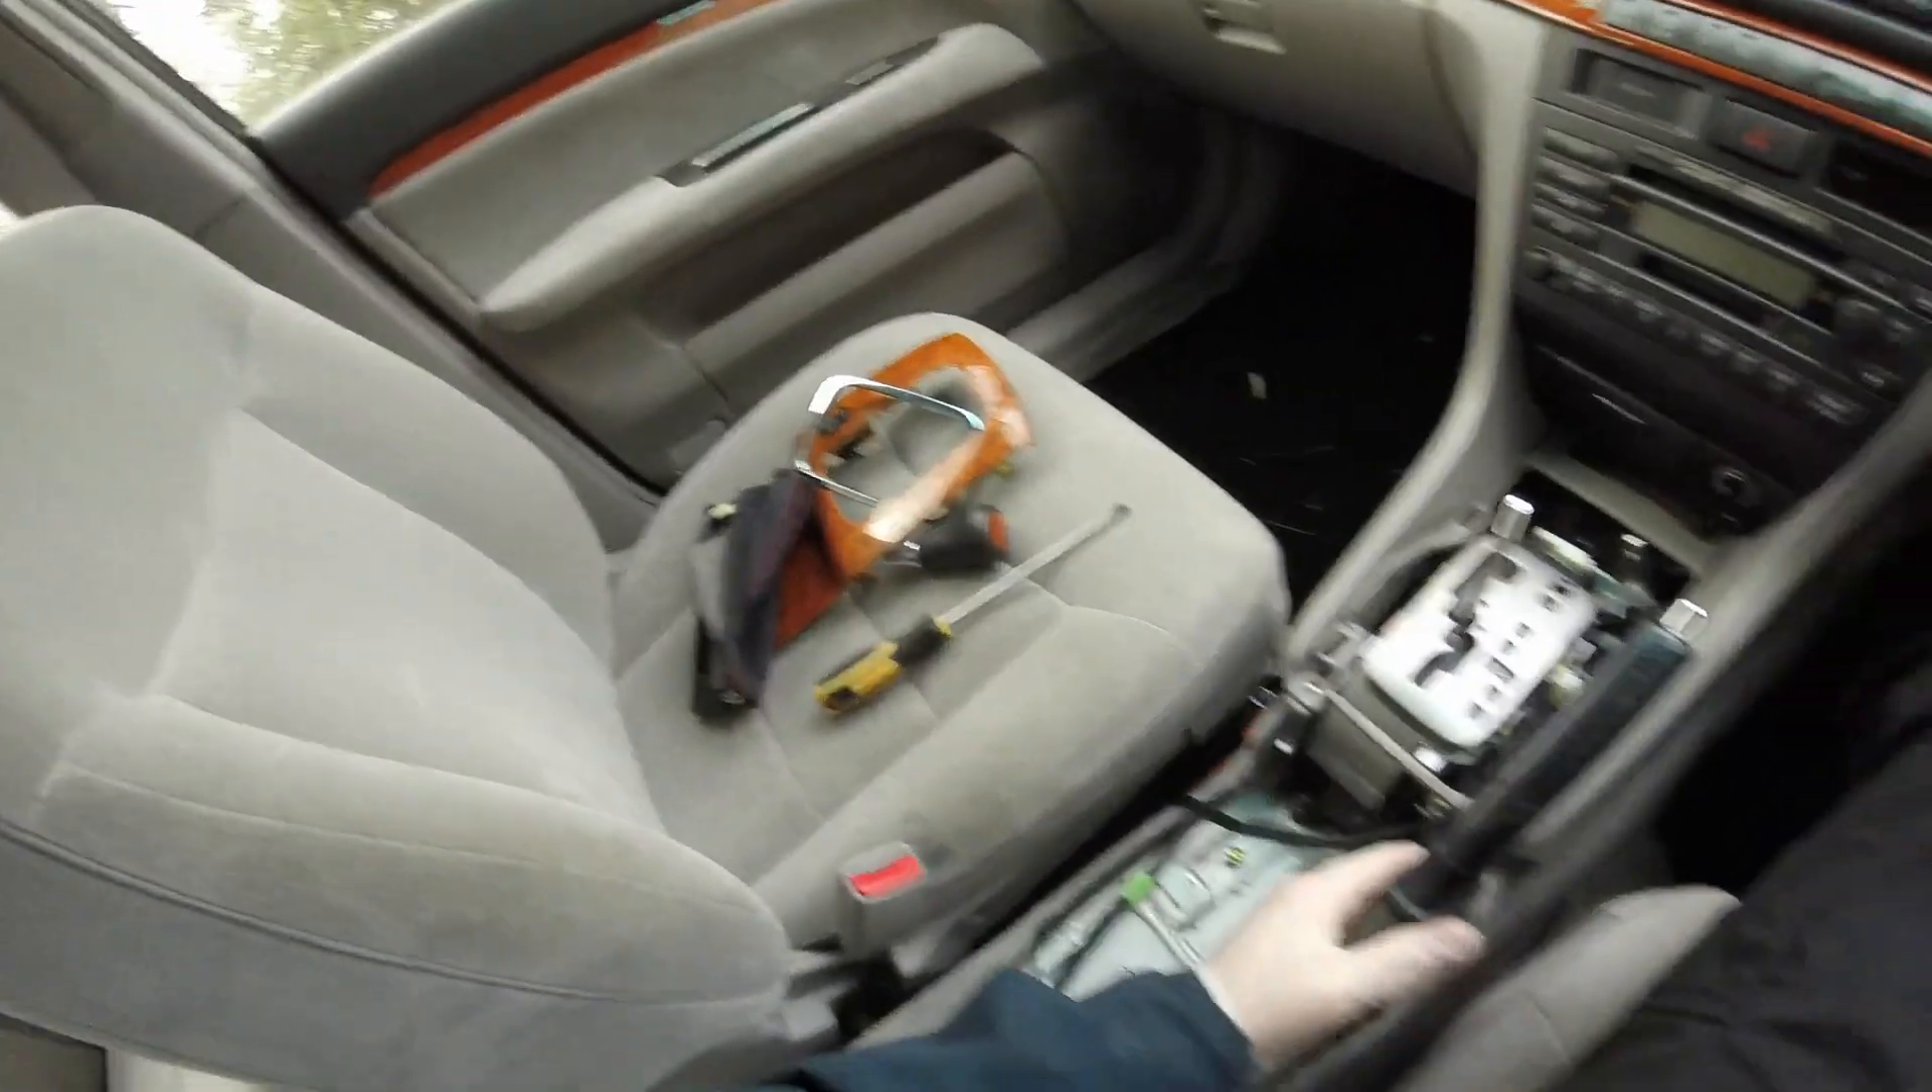Okay so i've removed the center console out the way just for a bit of room.